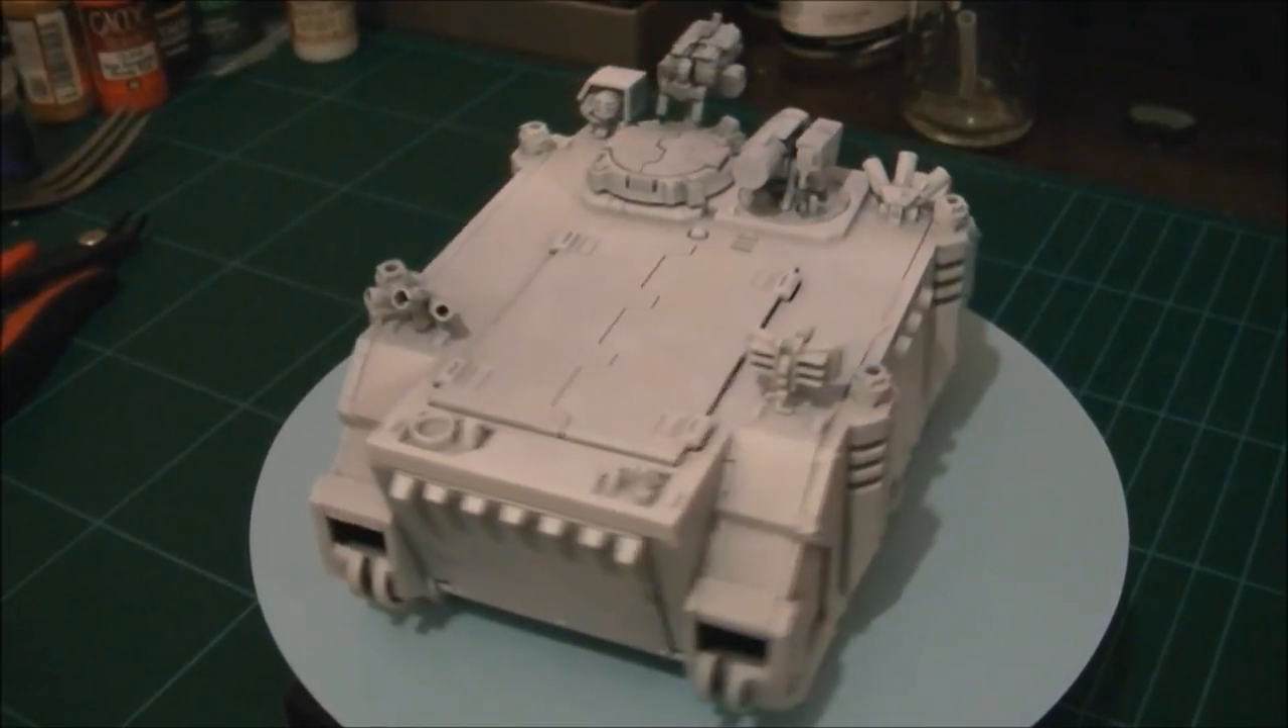Ok, so I've cut all the parts off the sprue, cleaned up any flash, assembled the actual tank itself.